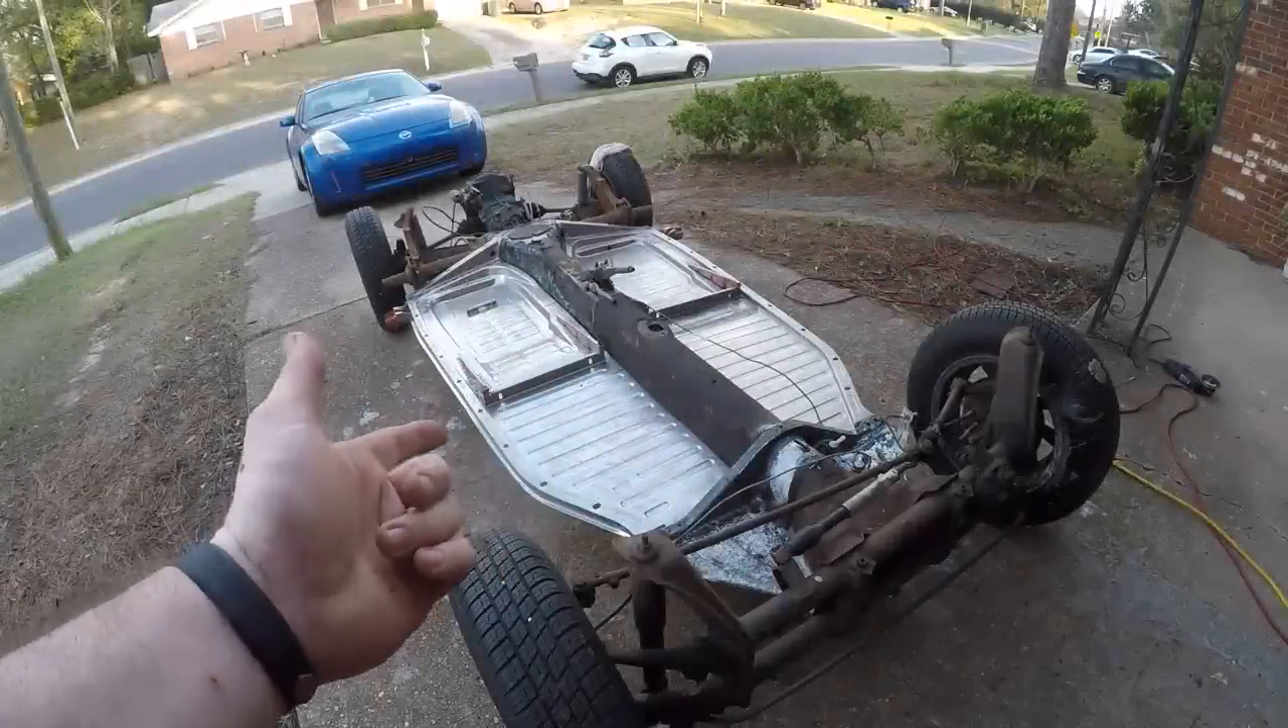We've got the pans dropped back into place. They should be good to go.